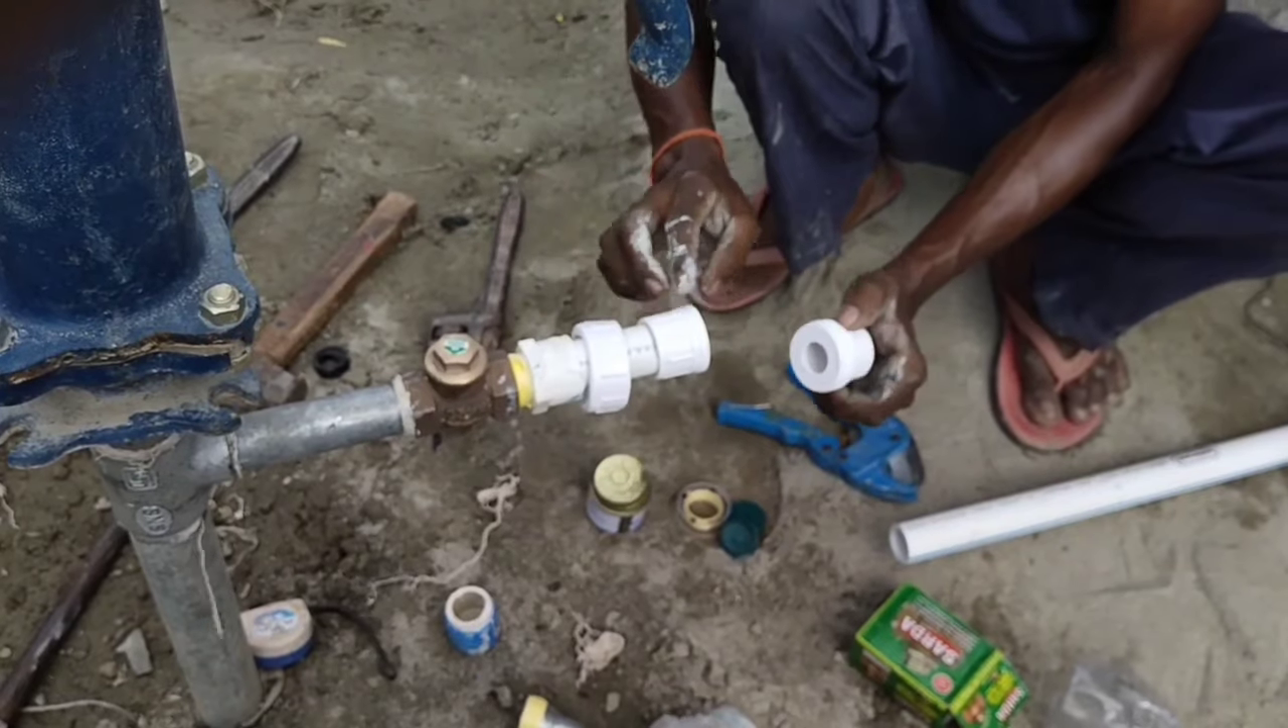यहां पे हमने union fit कर दिये है।